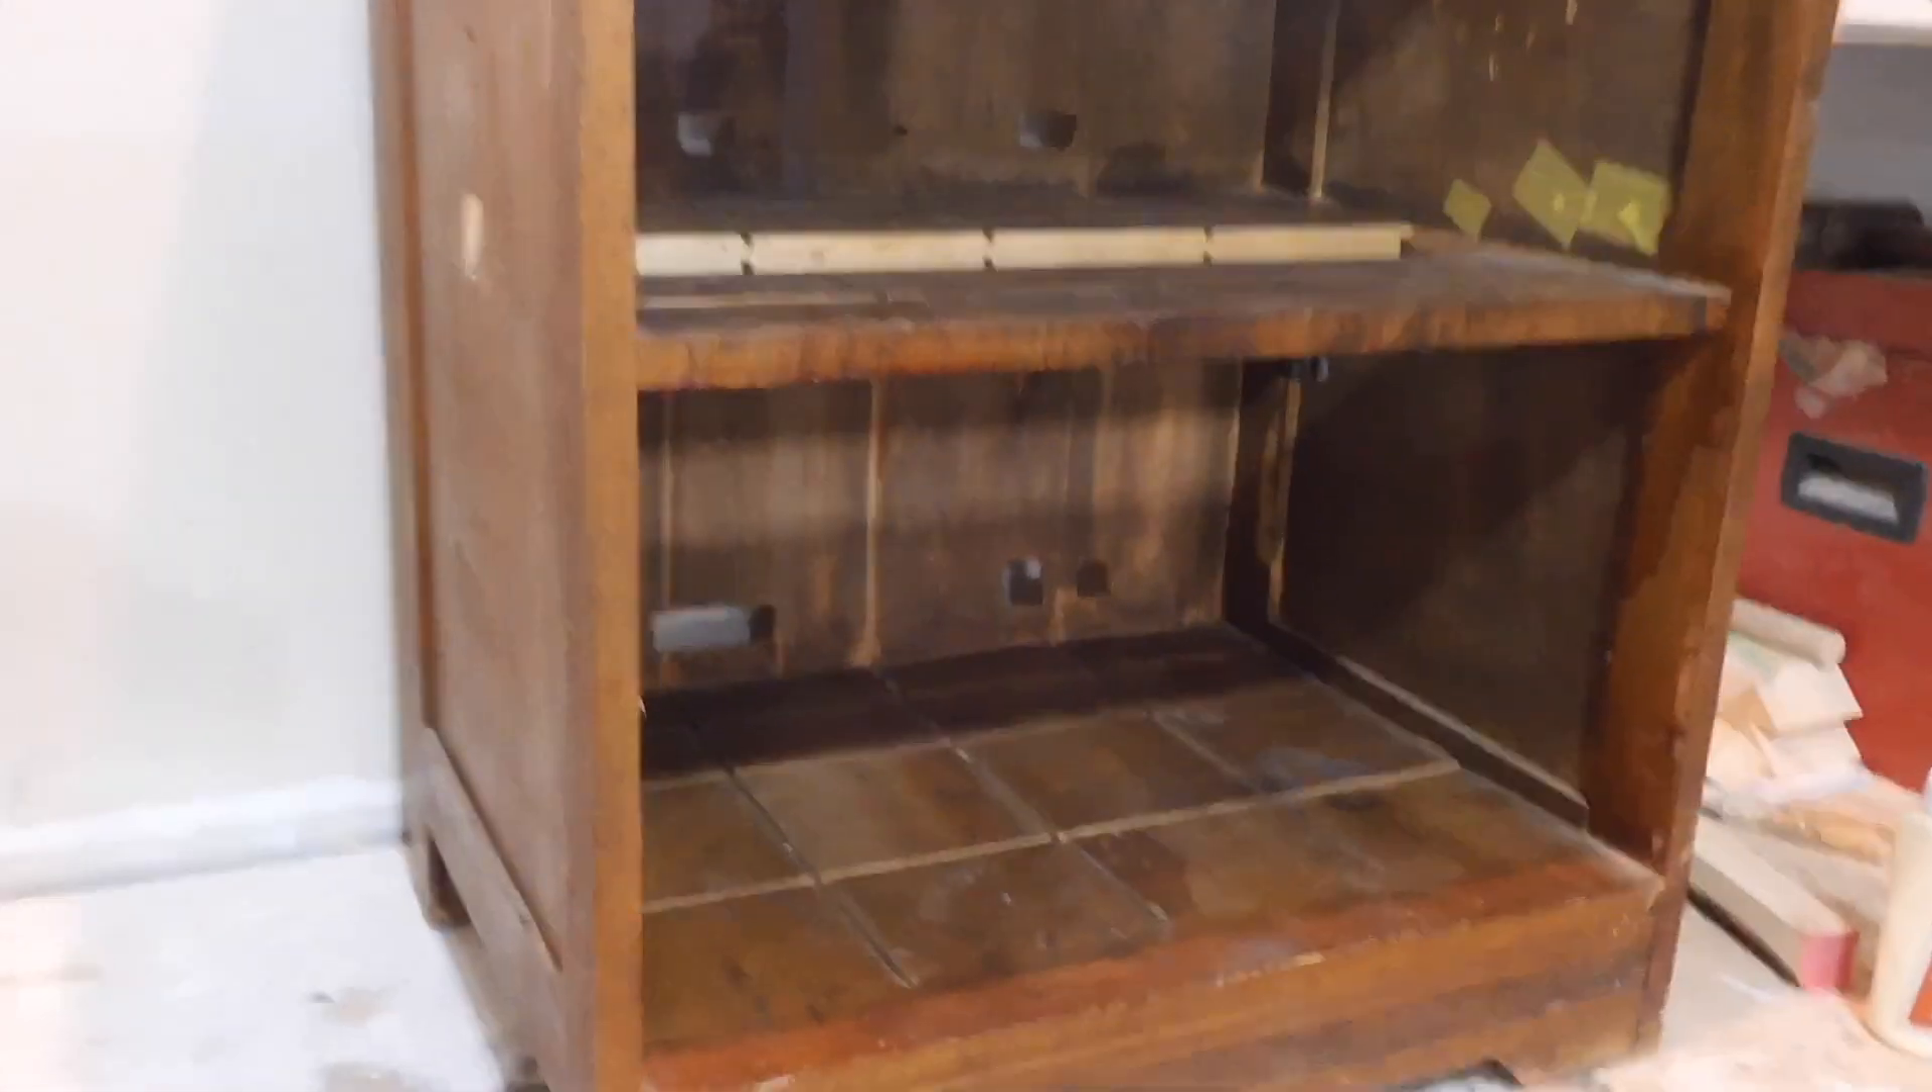So I went ahead and removed all the hinges and got the doors completely off and ready to repair.